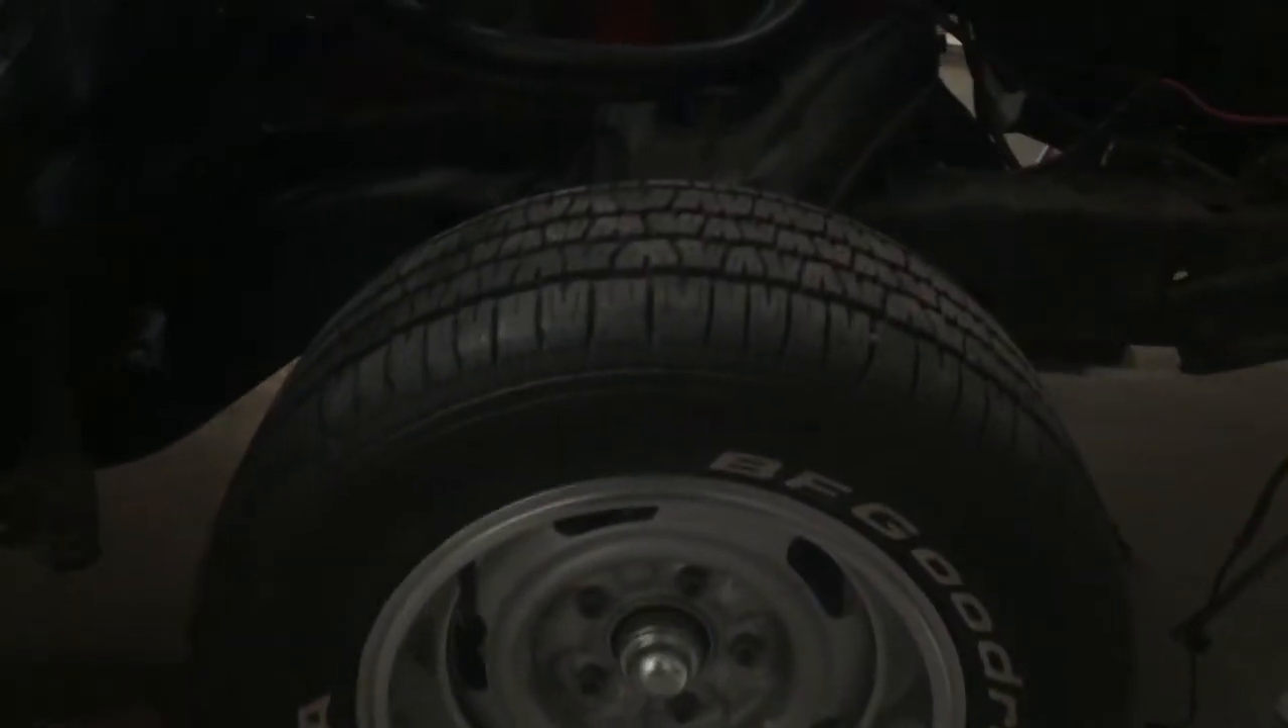And there is the wheel on now. And I went through and bled all the brakes. I had to bleed front and rear.